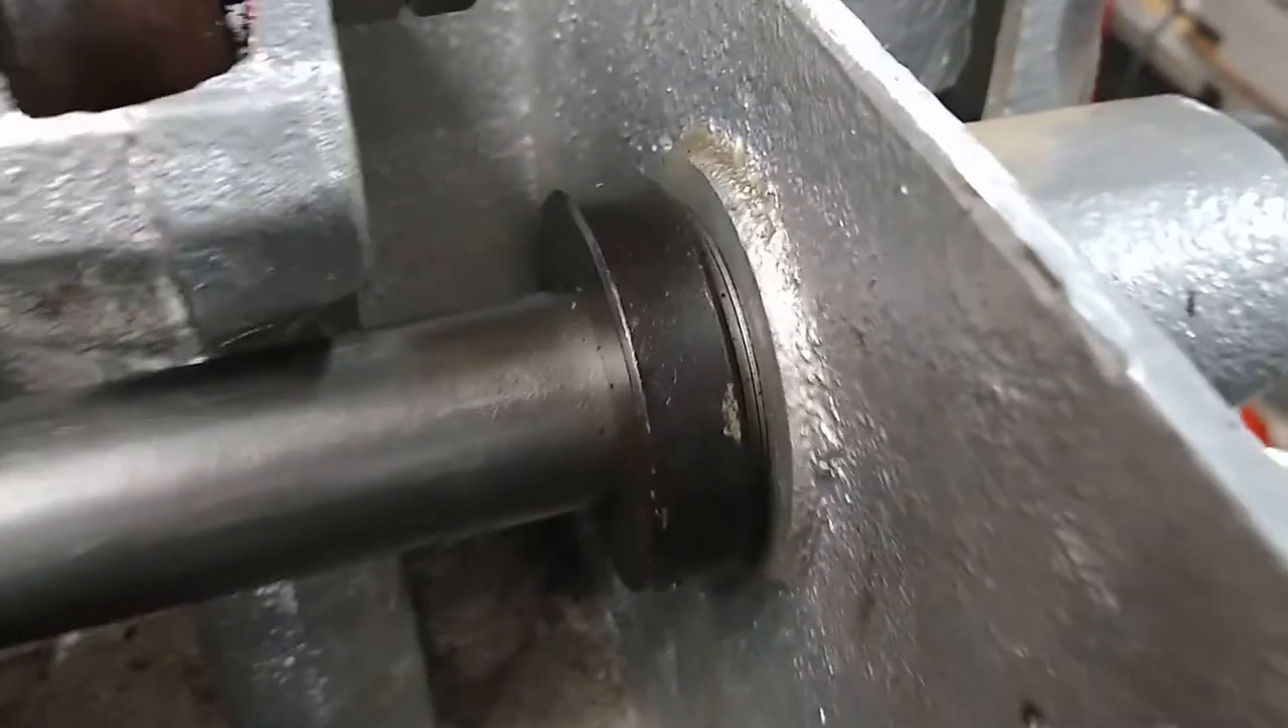That shaft is clear through to the back and I have another thrust bearing right up against the casting.